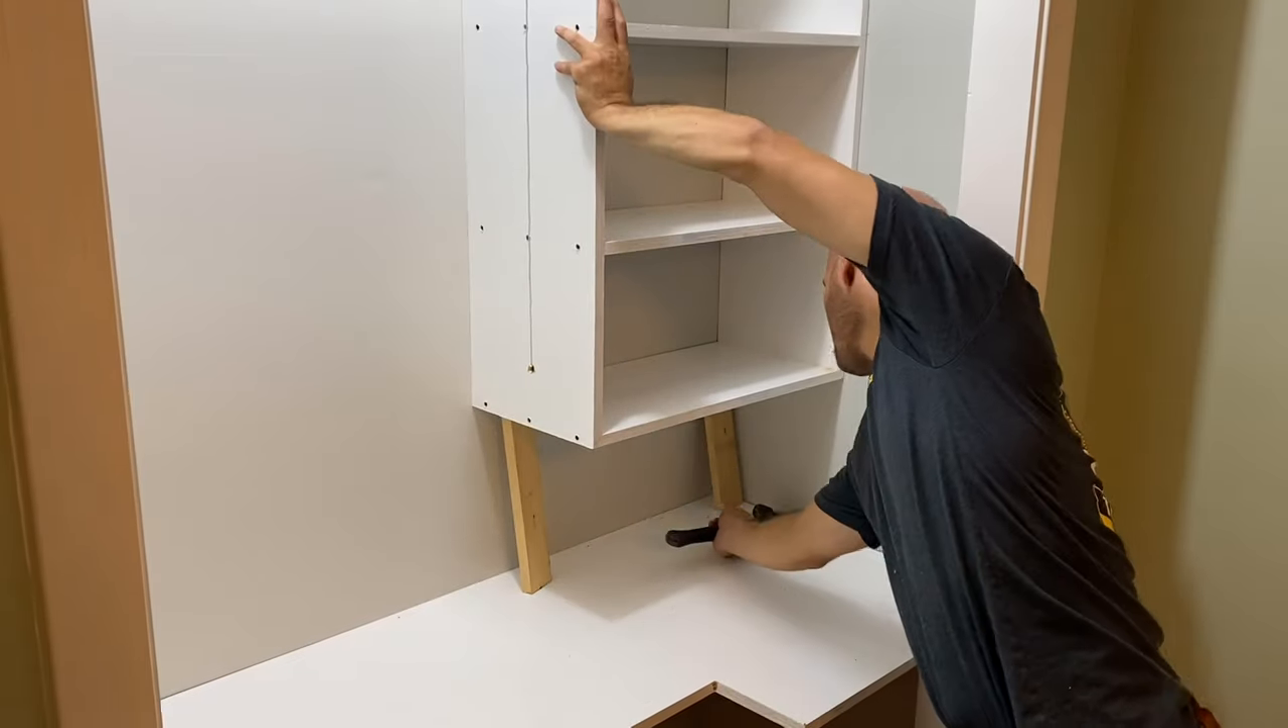I set the box that I built up into the corner, used a couple of cleats for some bracing.